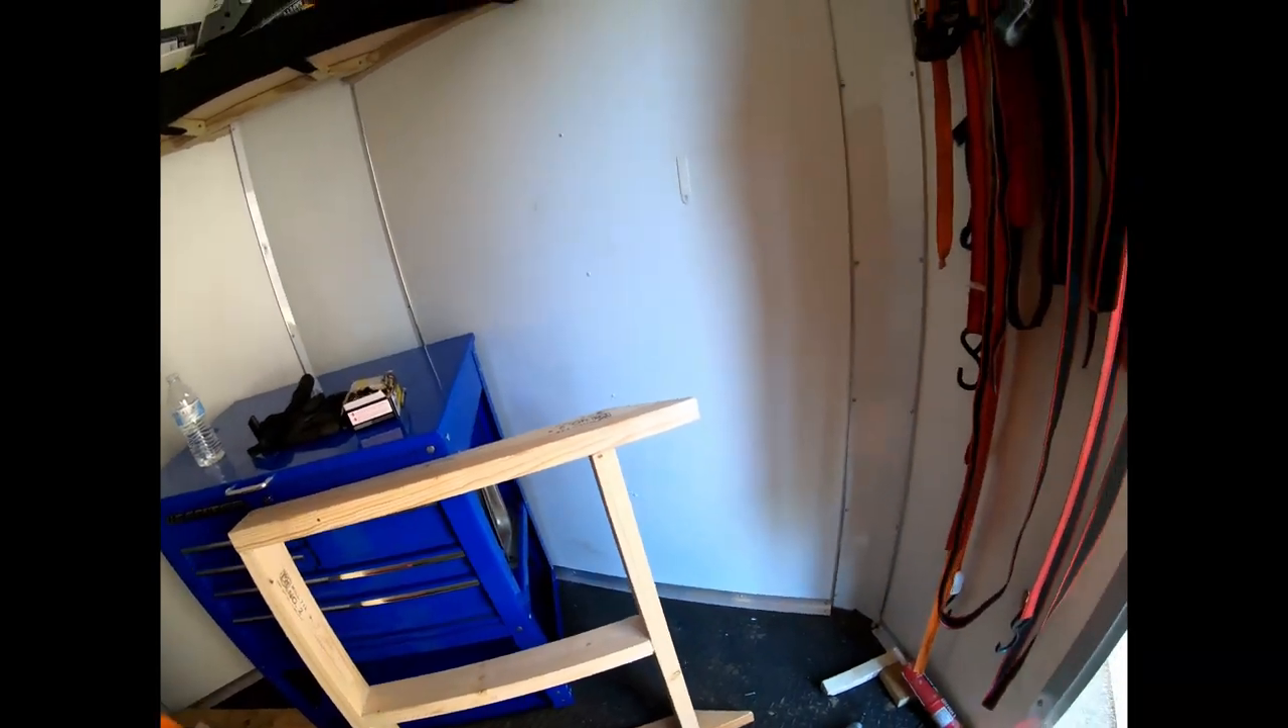So now that we got the skeleton frame right here made, you see there's going to be a shelf here and then there's going to be the tabletop up top here.